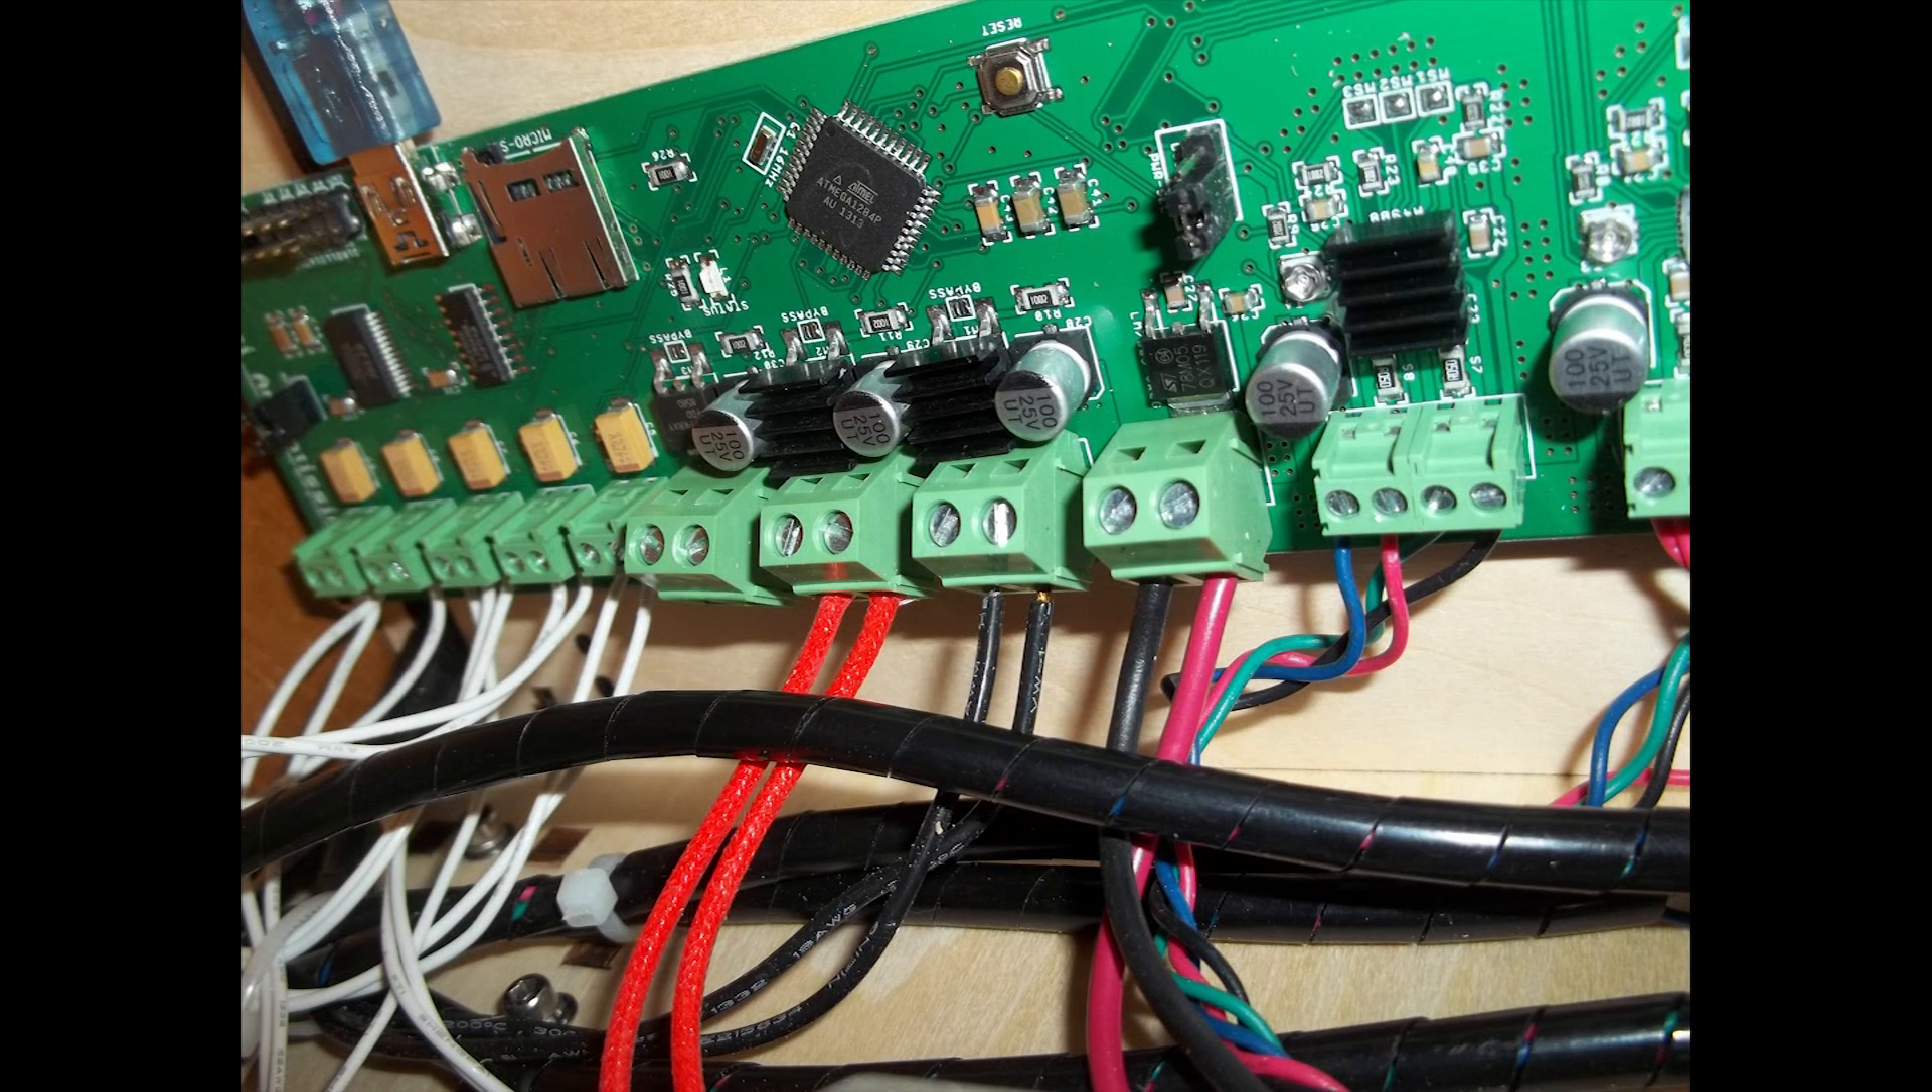Here's another picture of my completed wiring.